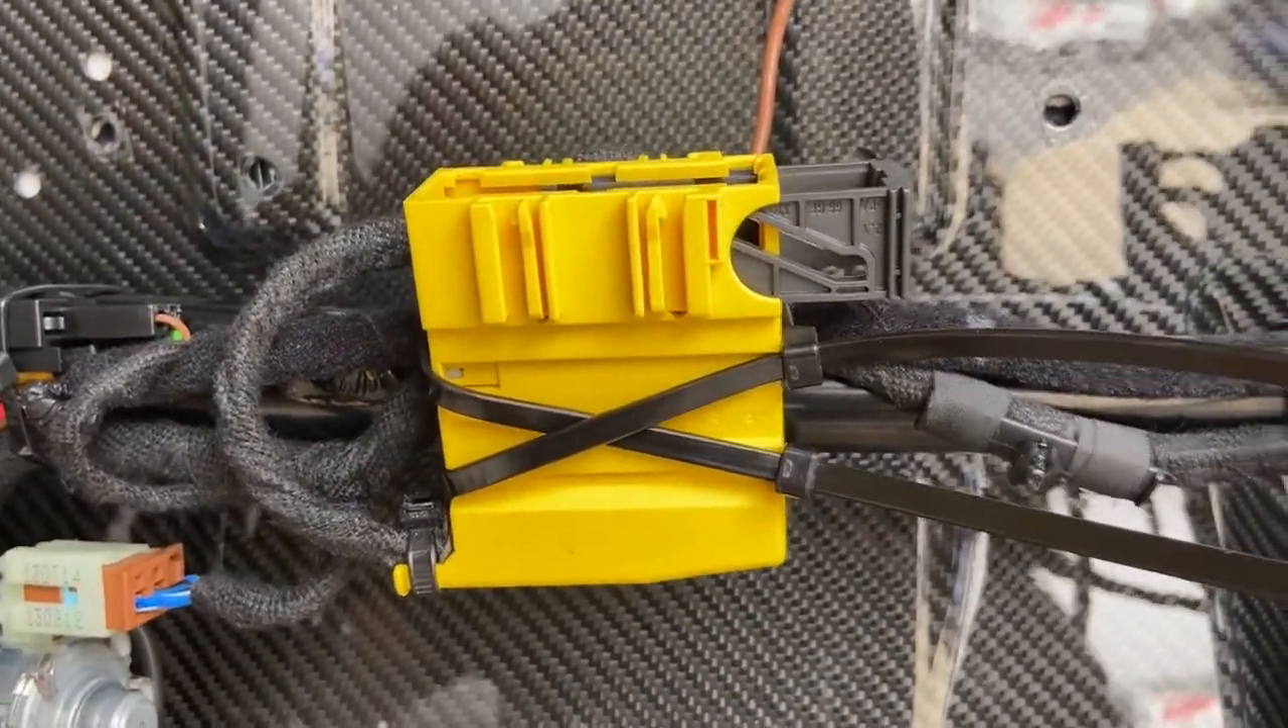We will now secure the cable loom and the yellow connector with zip ties. We have the yellow connector secured in an X pattern using zip ties.